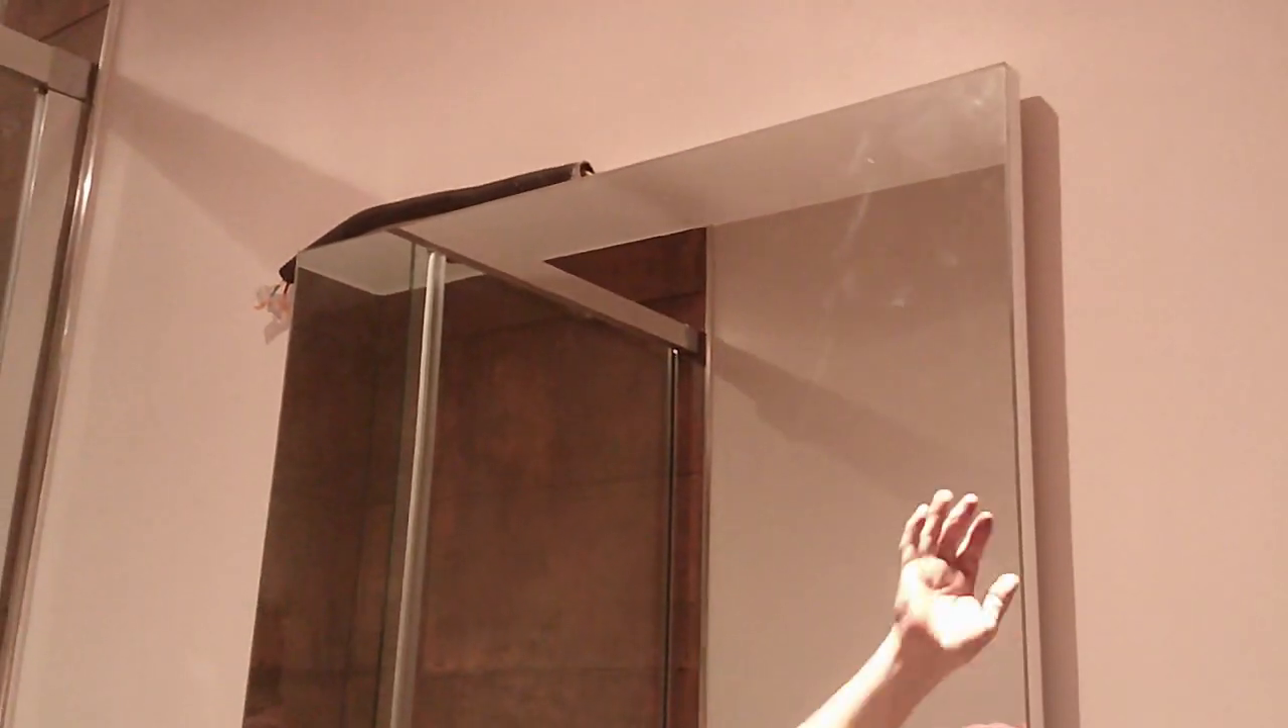Installed the mirror, still got to put the light on but we're still deciding a little bit as to whether we want the light that came with it or we're going to have something a bit more fancier.